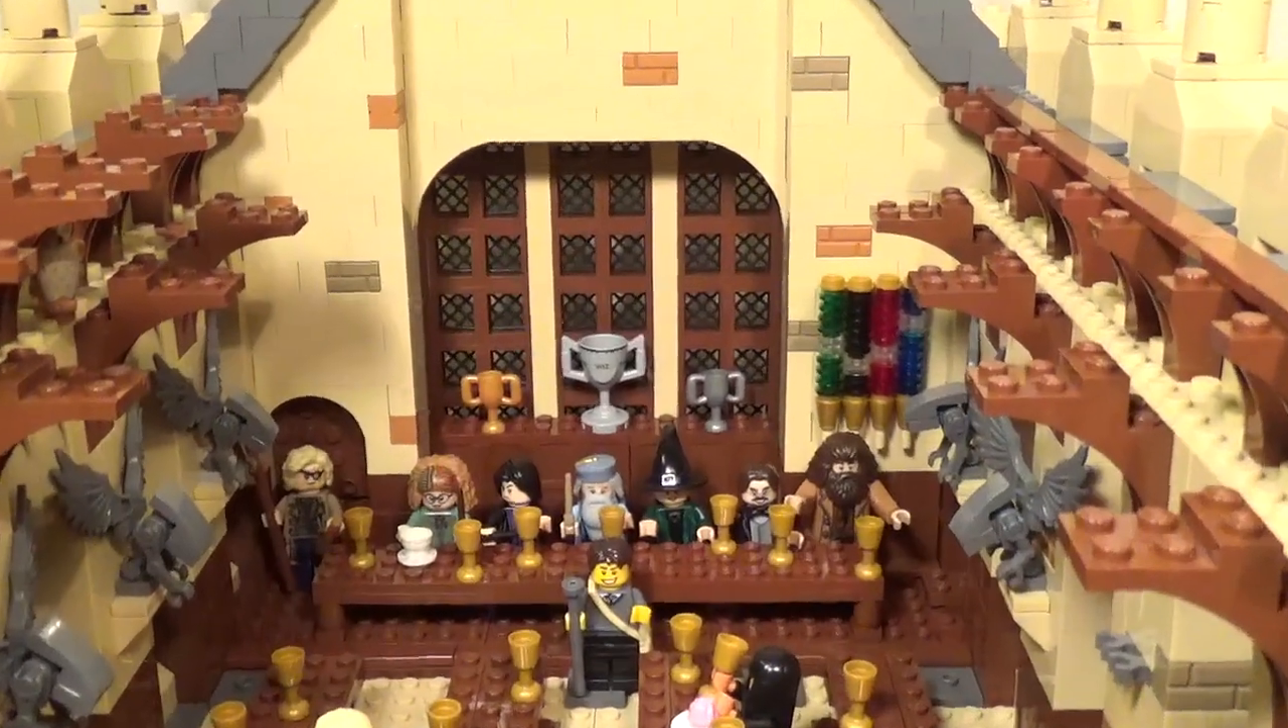But now the staff table is in place. I've built up the wall at the back of the building as well as that giant bay window that sits in the back of the hall.